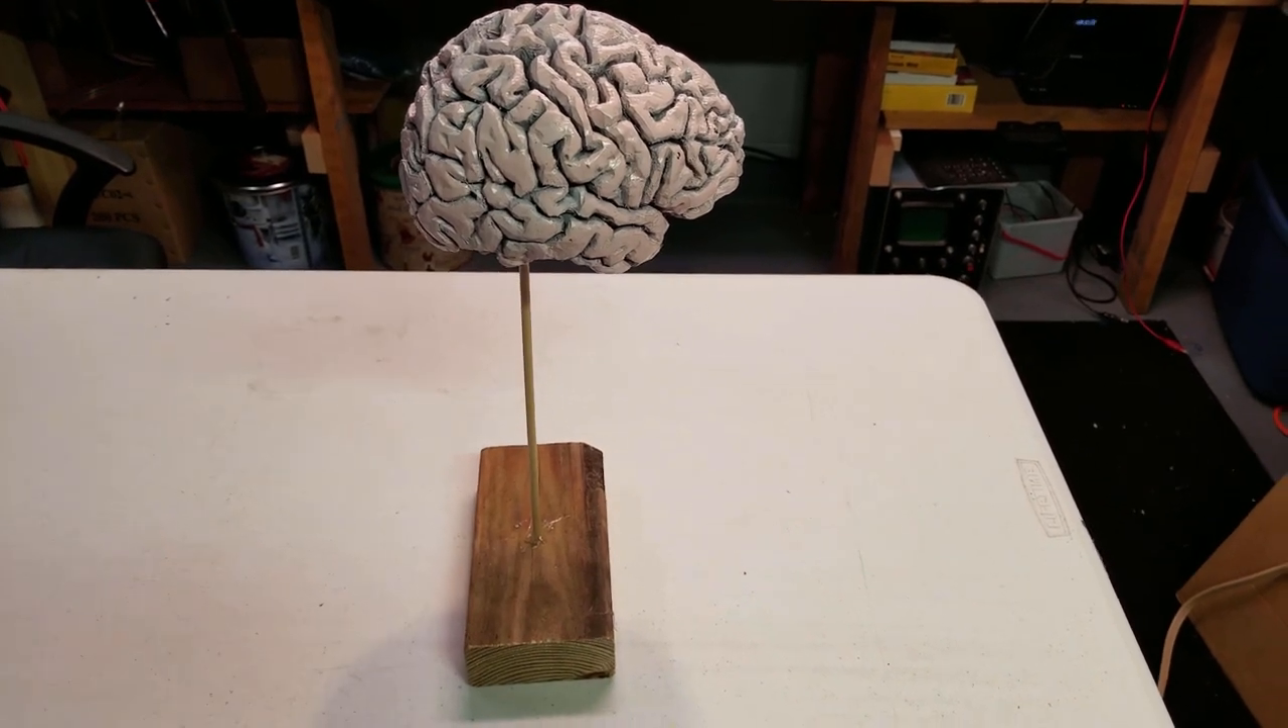So I've just put the brain onto a little wood block right there.